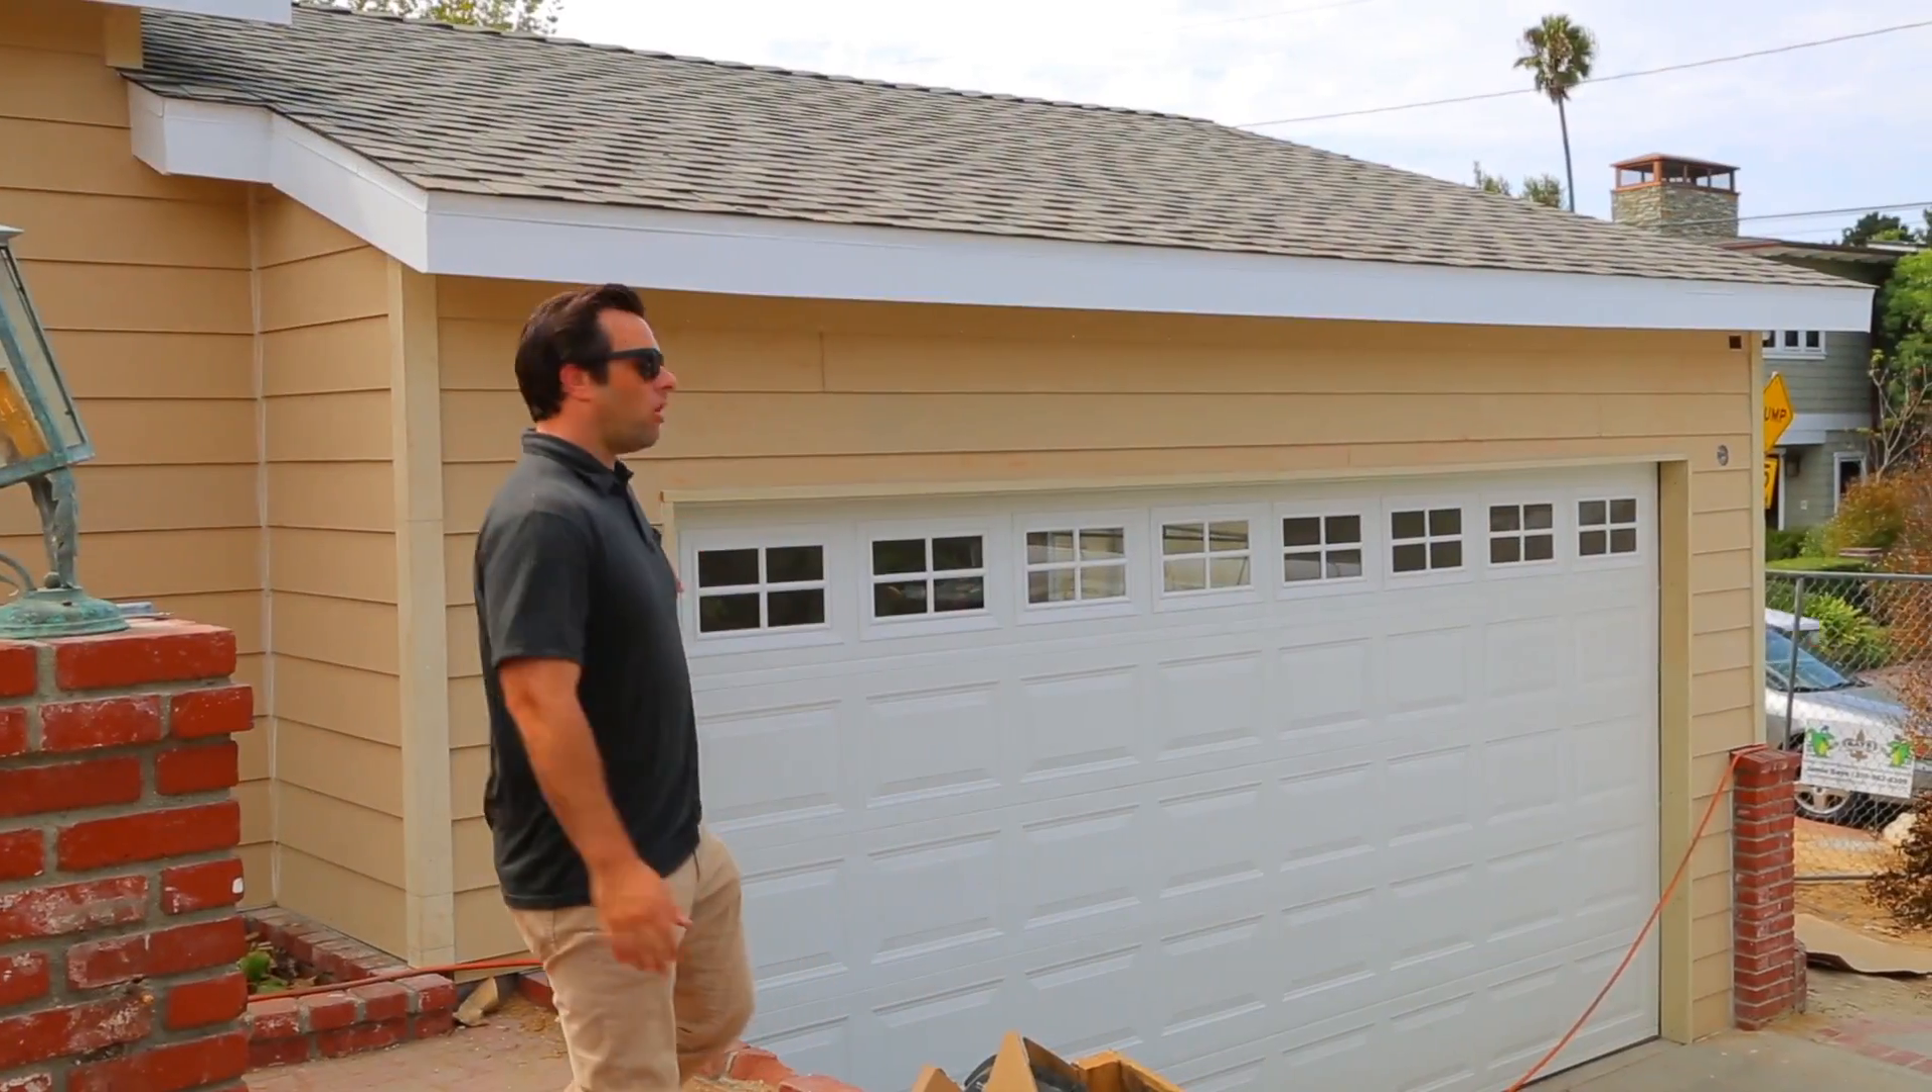We have our new garage door installed.